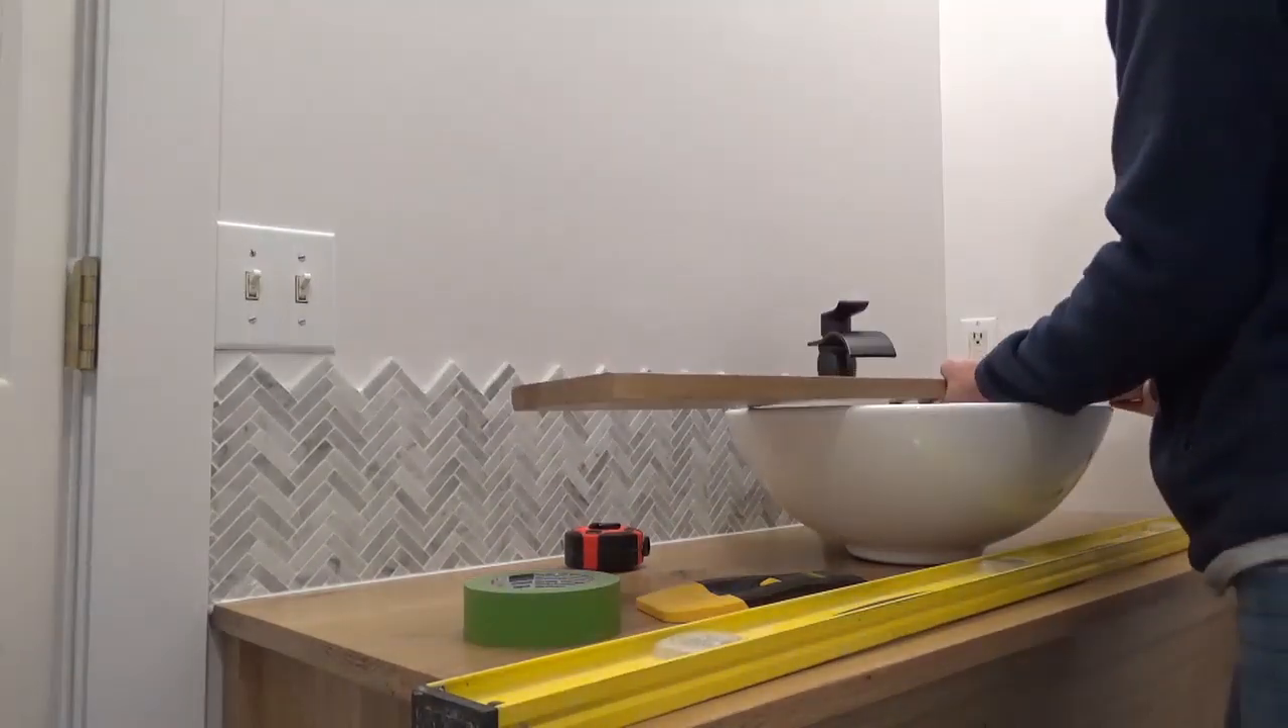We had already installed the vanities and the sinks, so all that was left was the mirrors.